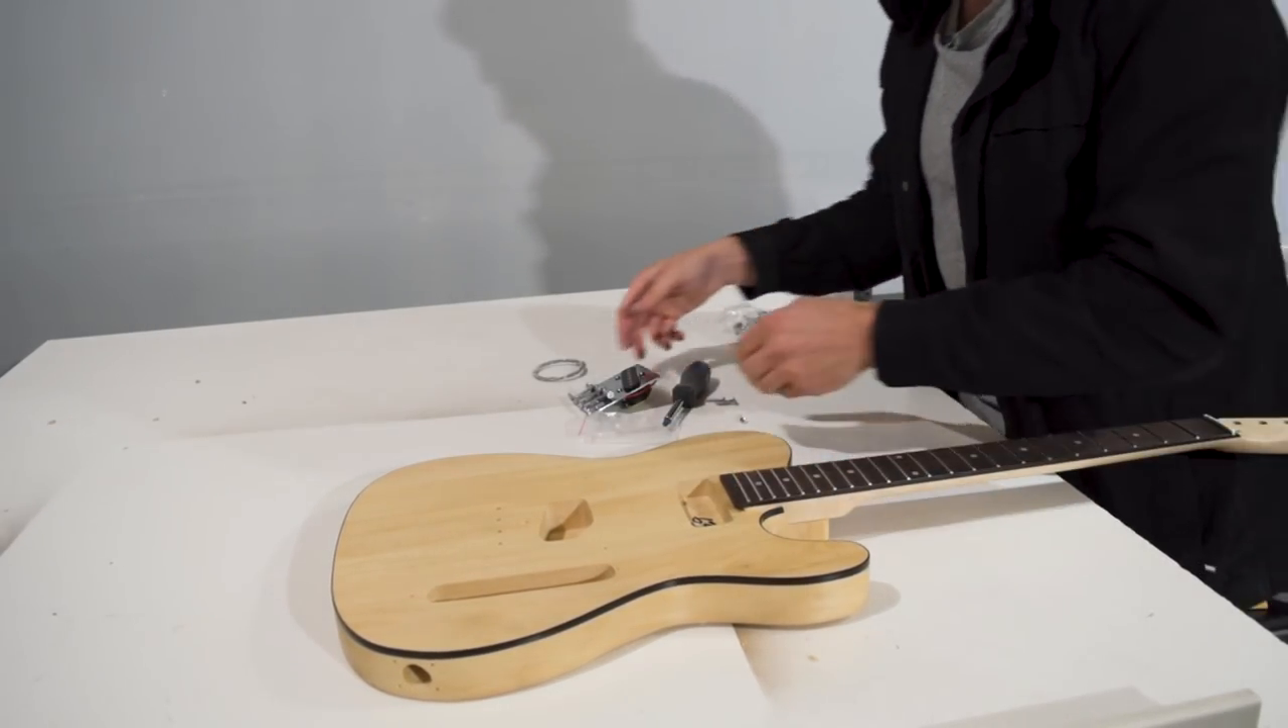All right, the neck's on. It's on there nice and sturdy. There's nothing wrong with it.